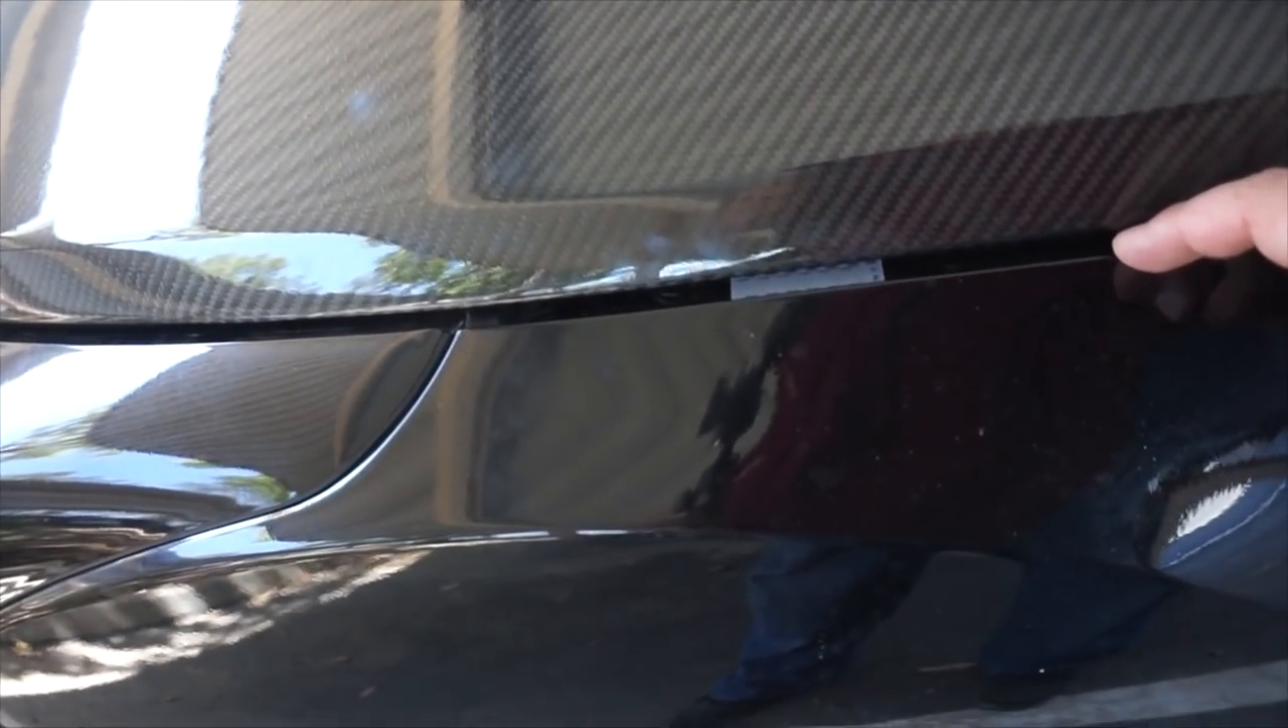But as you keep on going, the gap is pretty big.